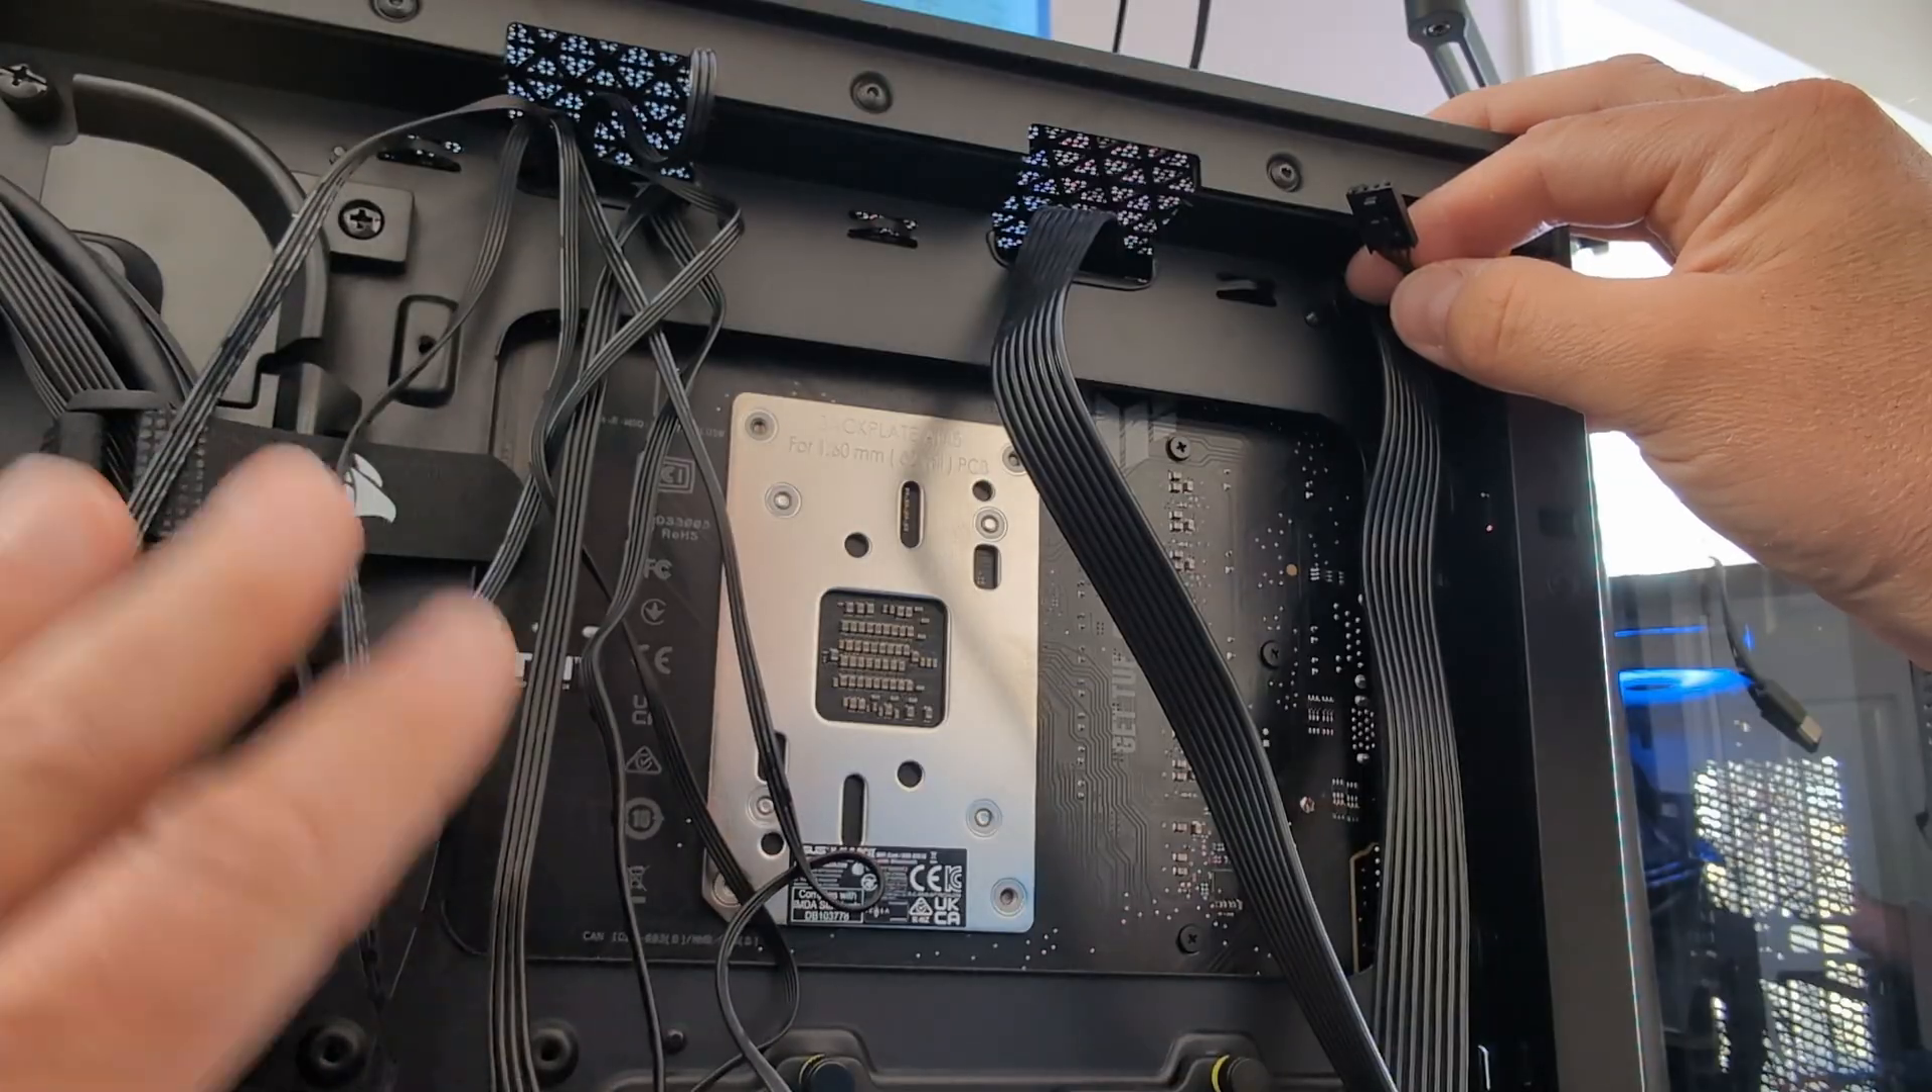And then on the back side of our PC here, I haven't done any cable management yet.